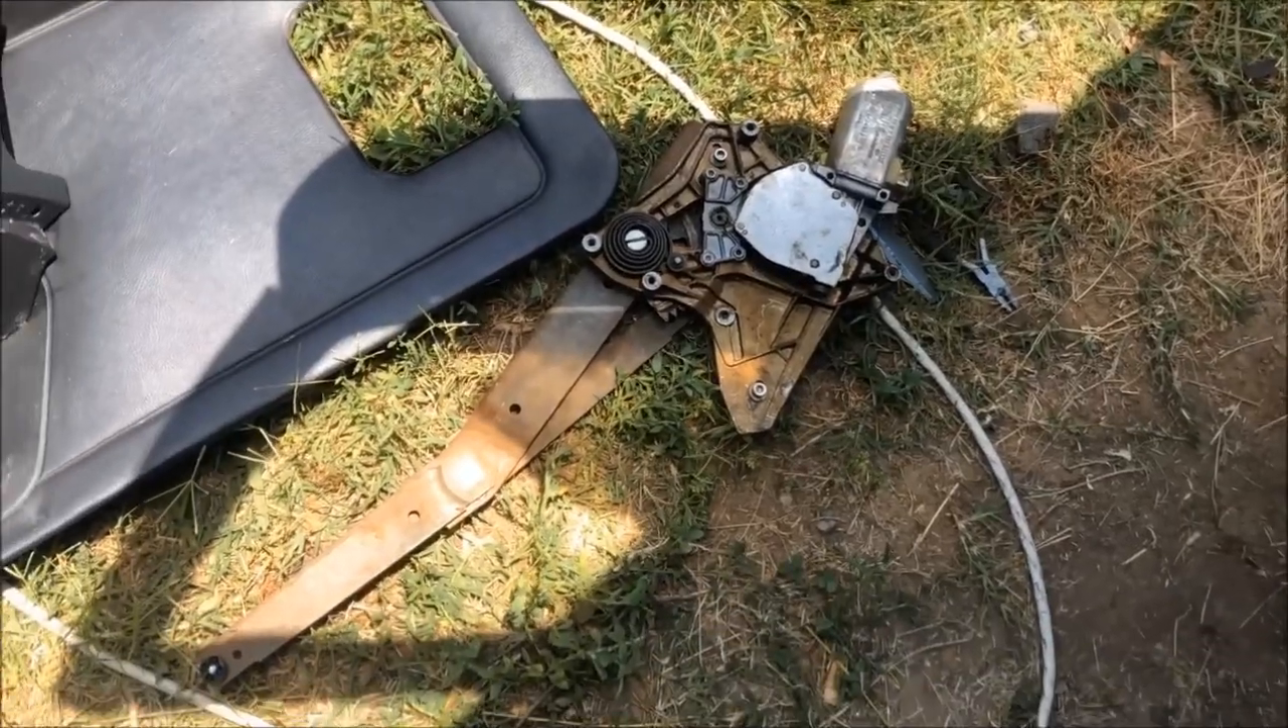The old window regulator's out and we're pulling one now to install.